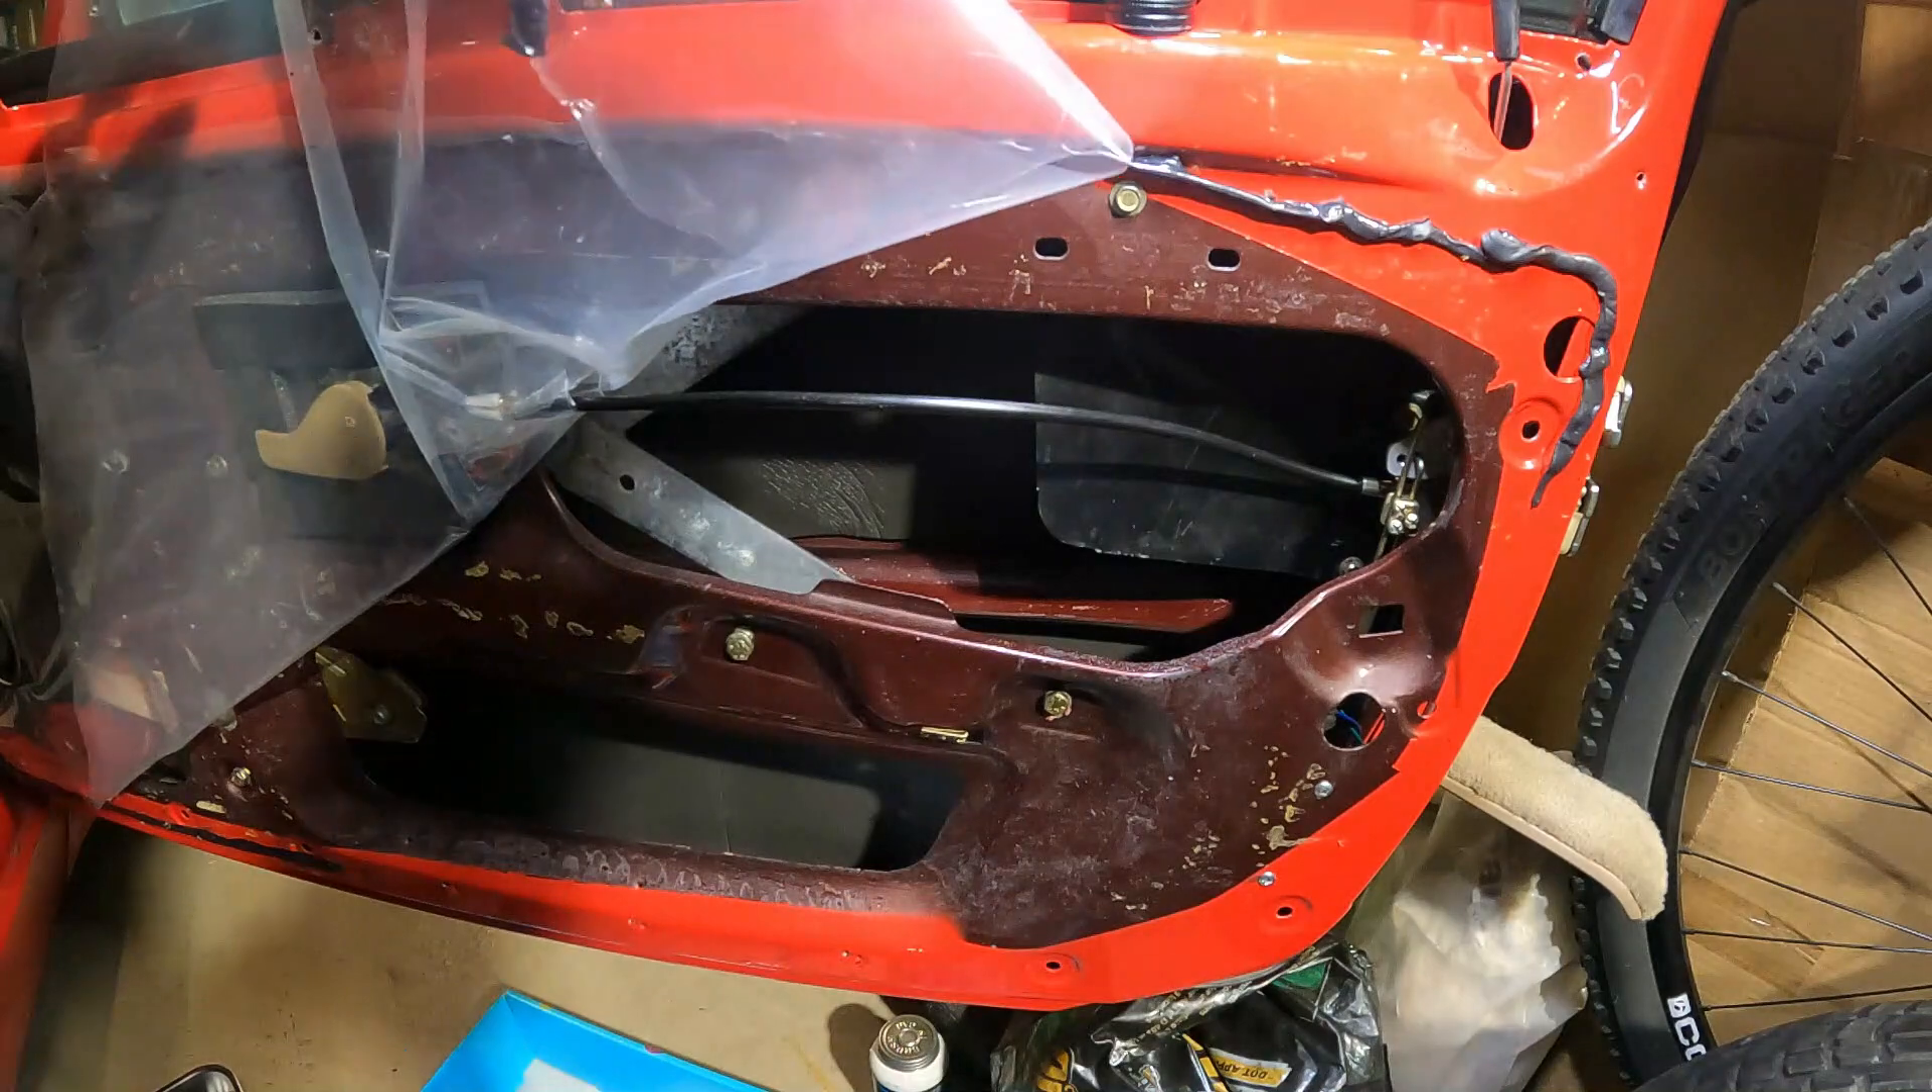Now I just have to get the rest of this butyl put back on here and get the plastic in place.